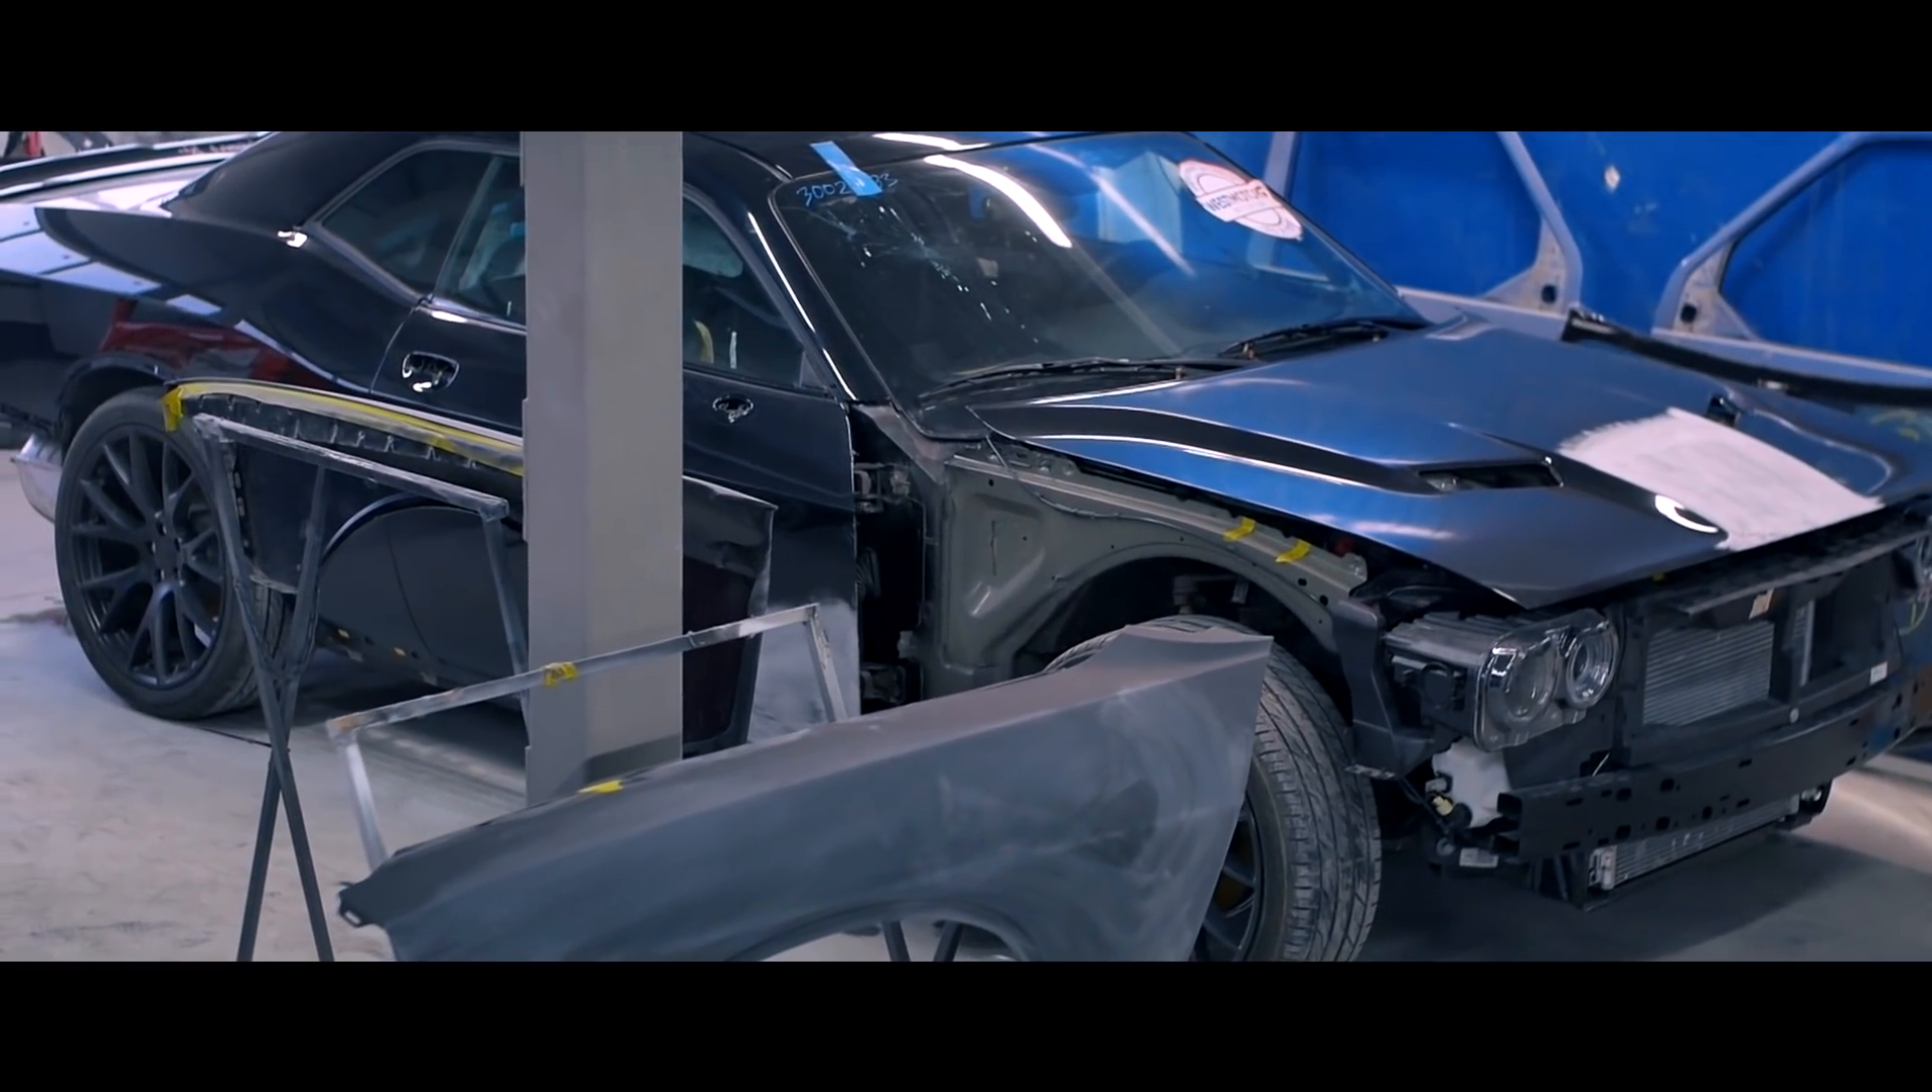Крылья, как видите, у нас находятся уже здесь. Их уже подготовили. Осталось только зачистить, покрасить и поставить на те места, на которых они должны быть.